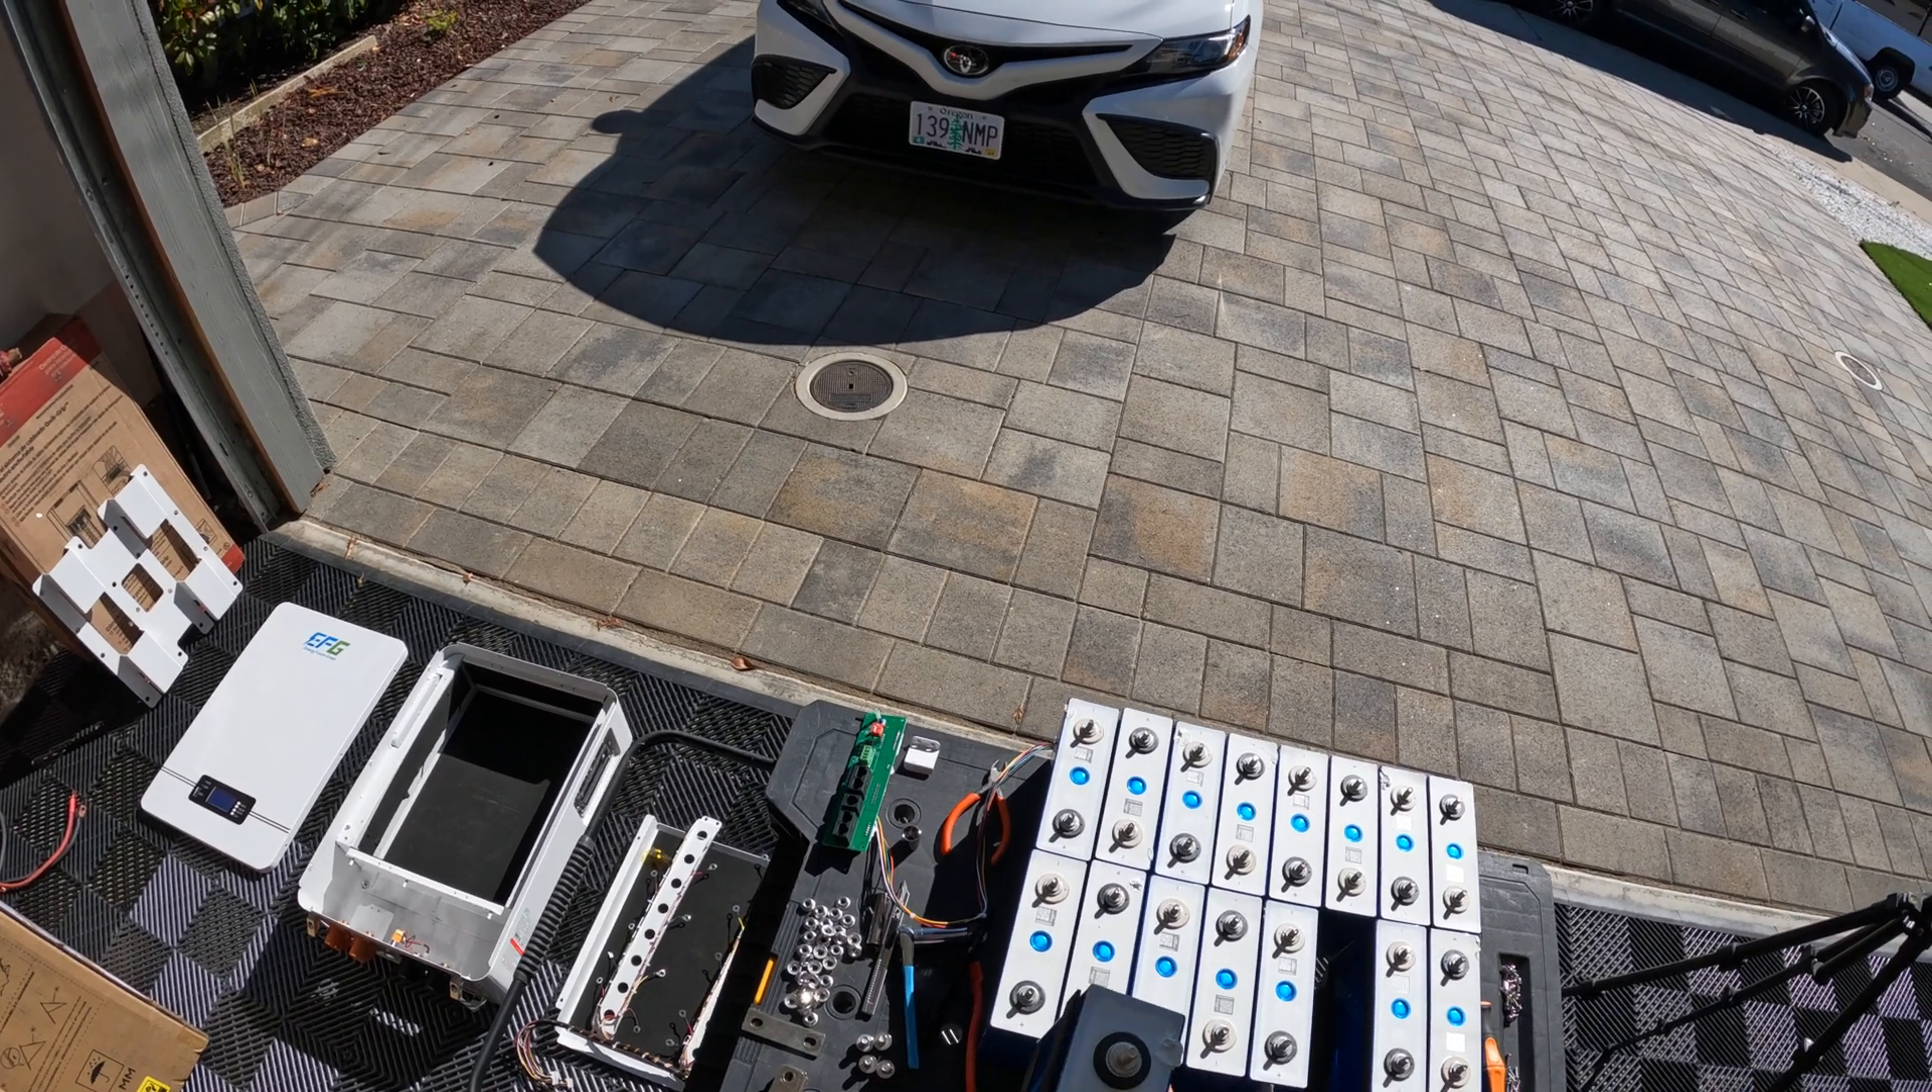And here's a battery fully disassembled we have 16 cells.